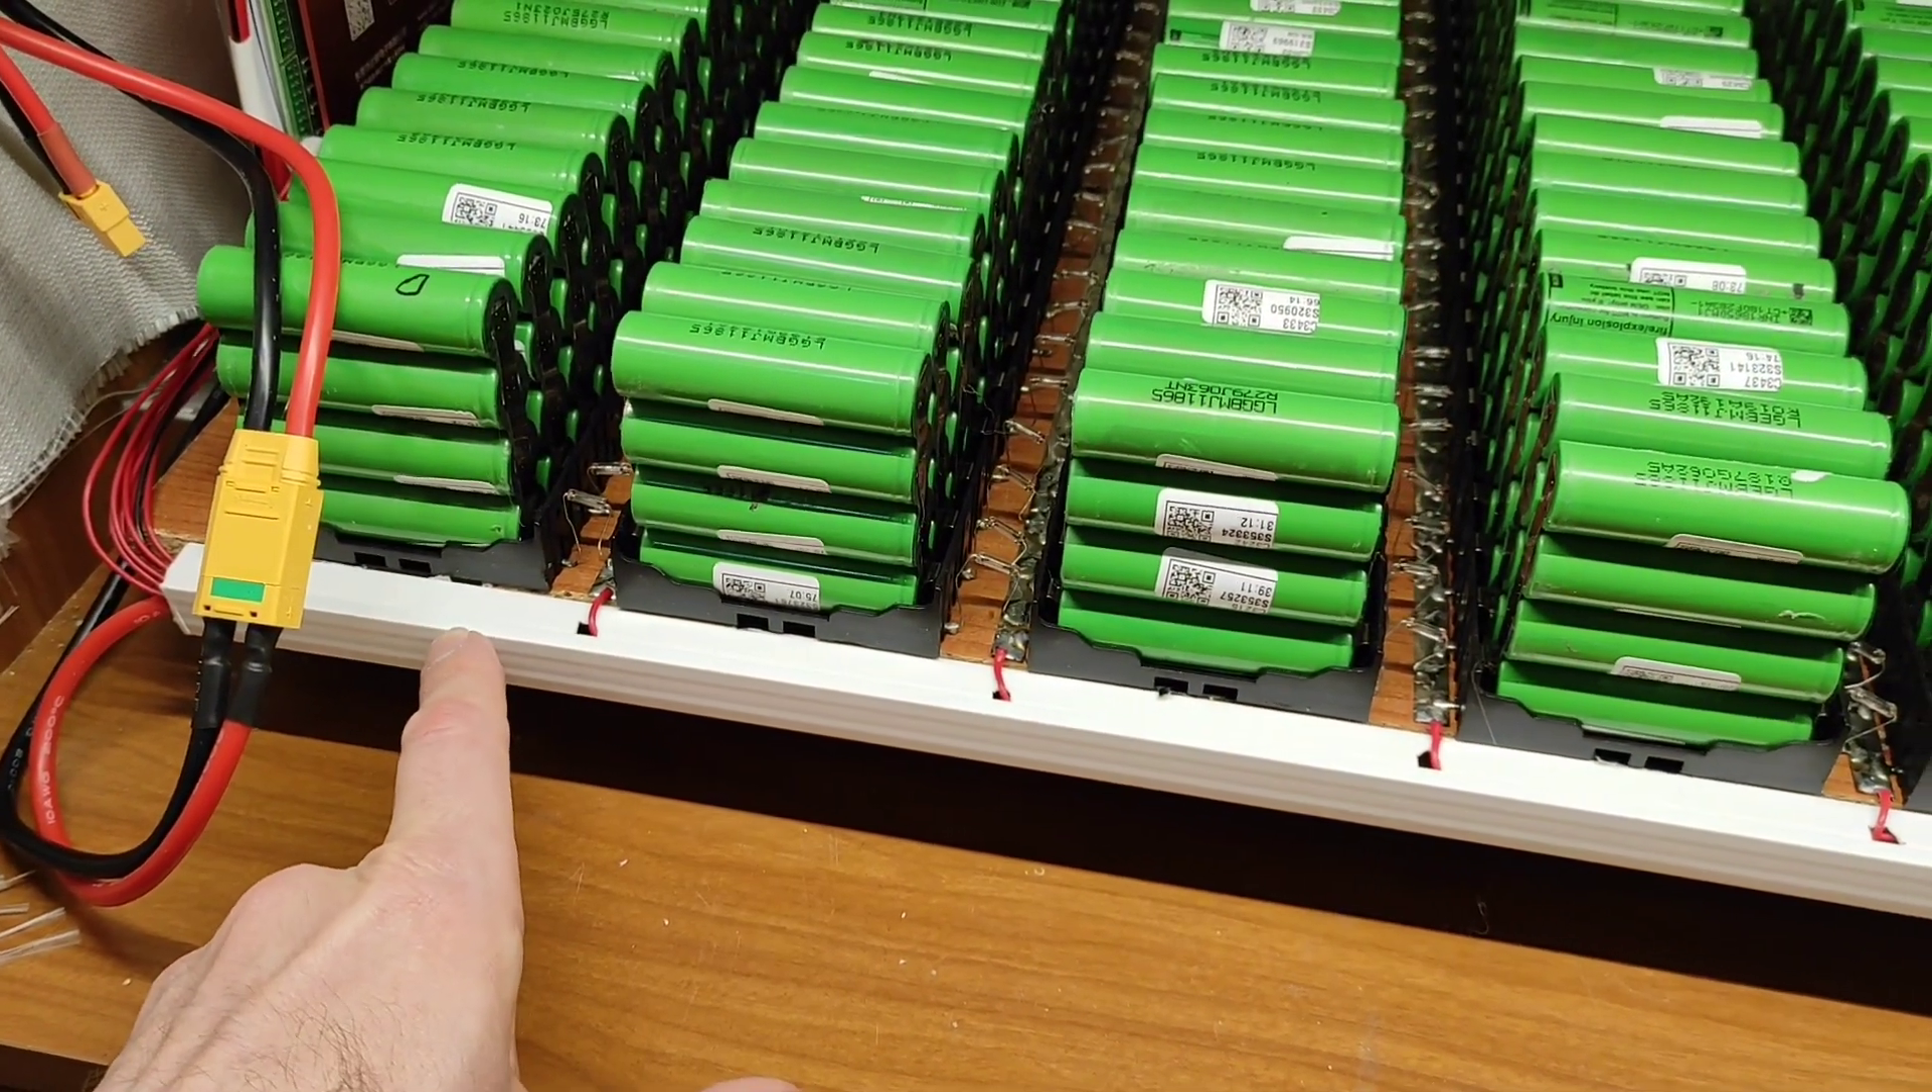Hemos colocado bien colocadito la canaleta que tiene pegamento.